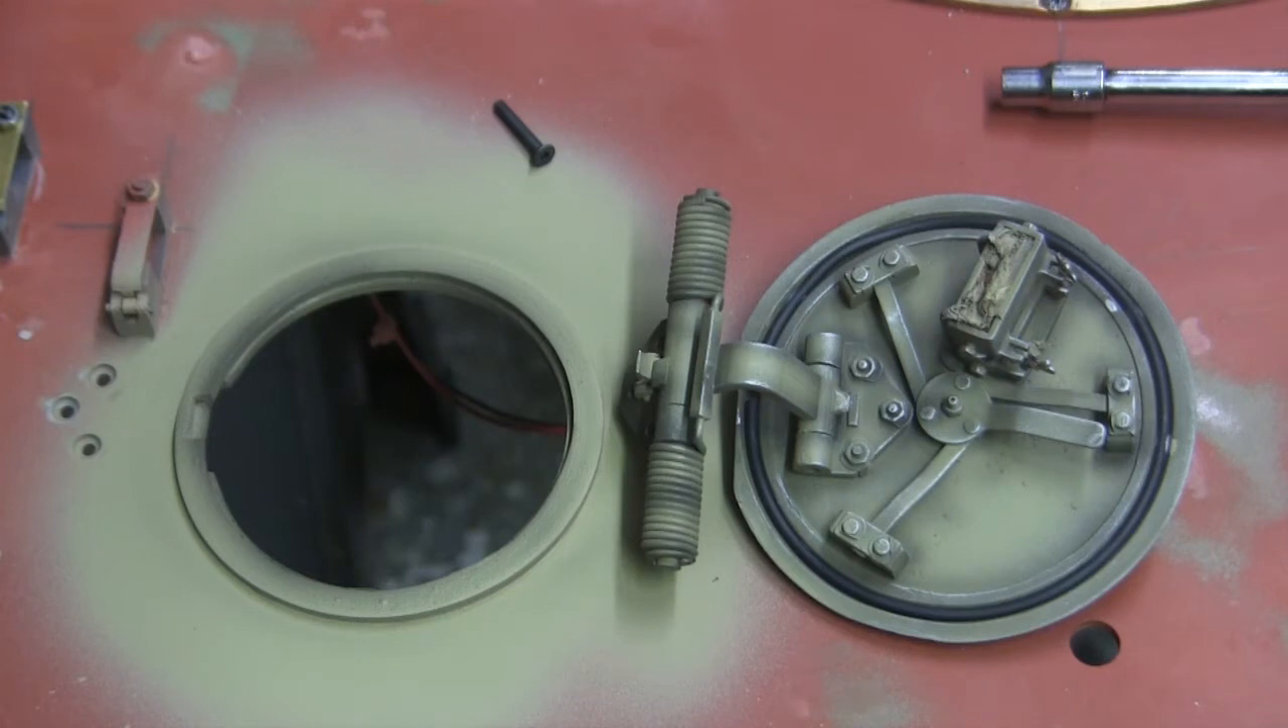Here goes the hatch now fully assembled painted and is ready for installation.